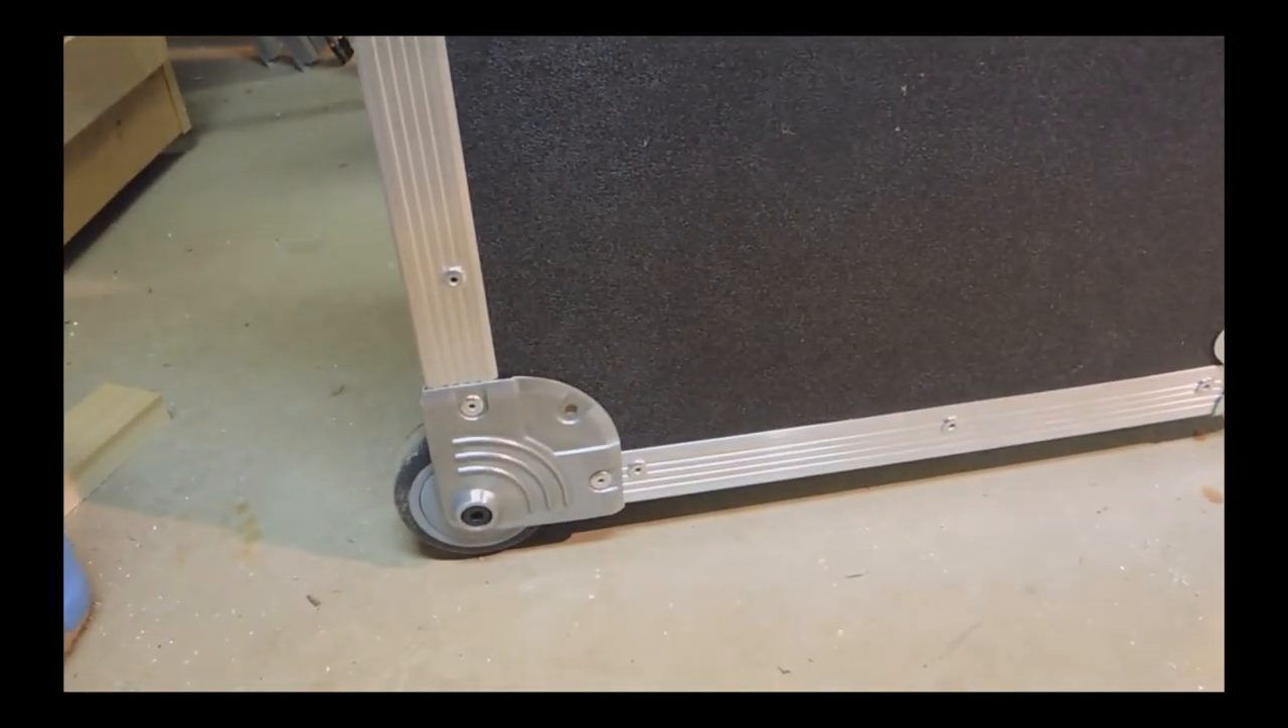So here's the bottom case coming along. It's a printer window. I chose to put casters on it.